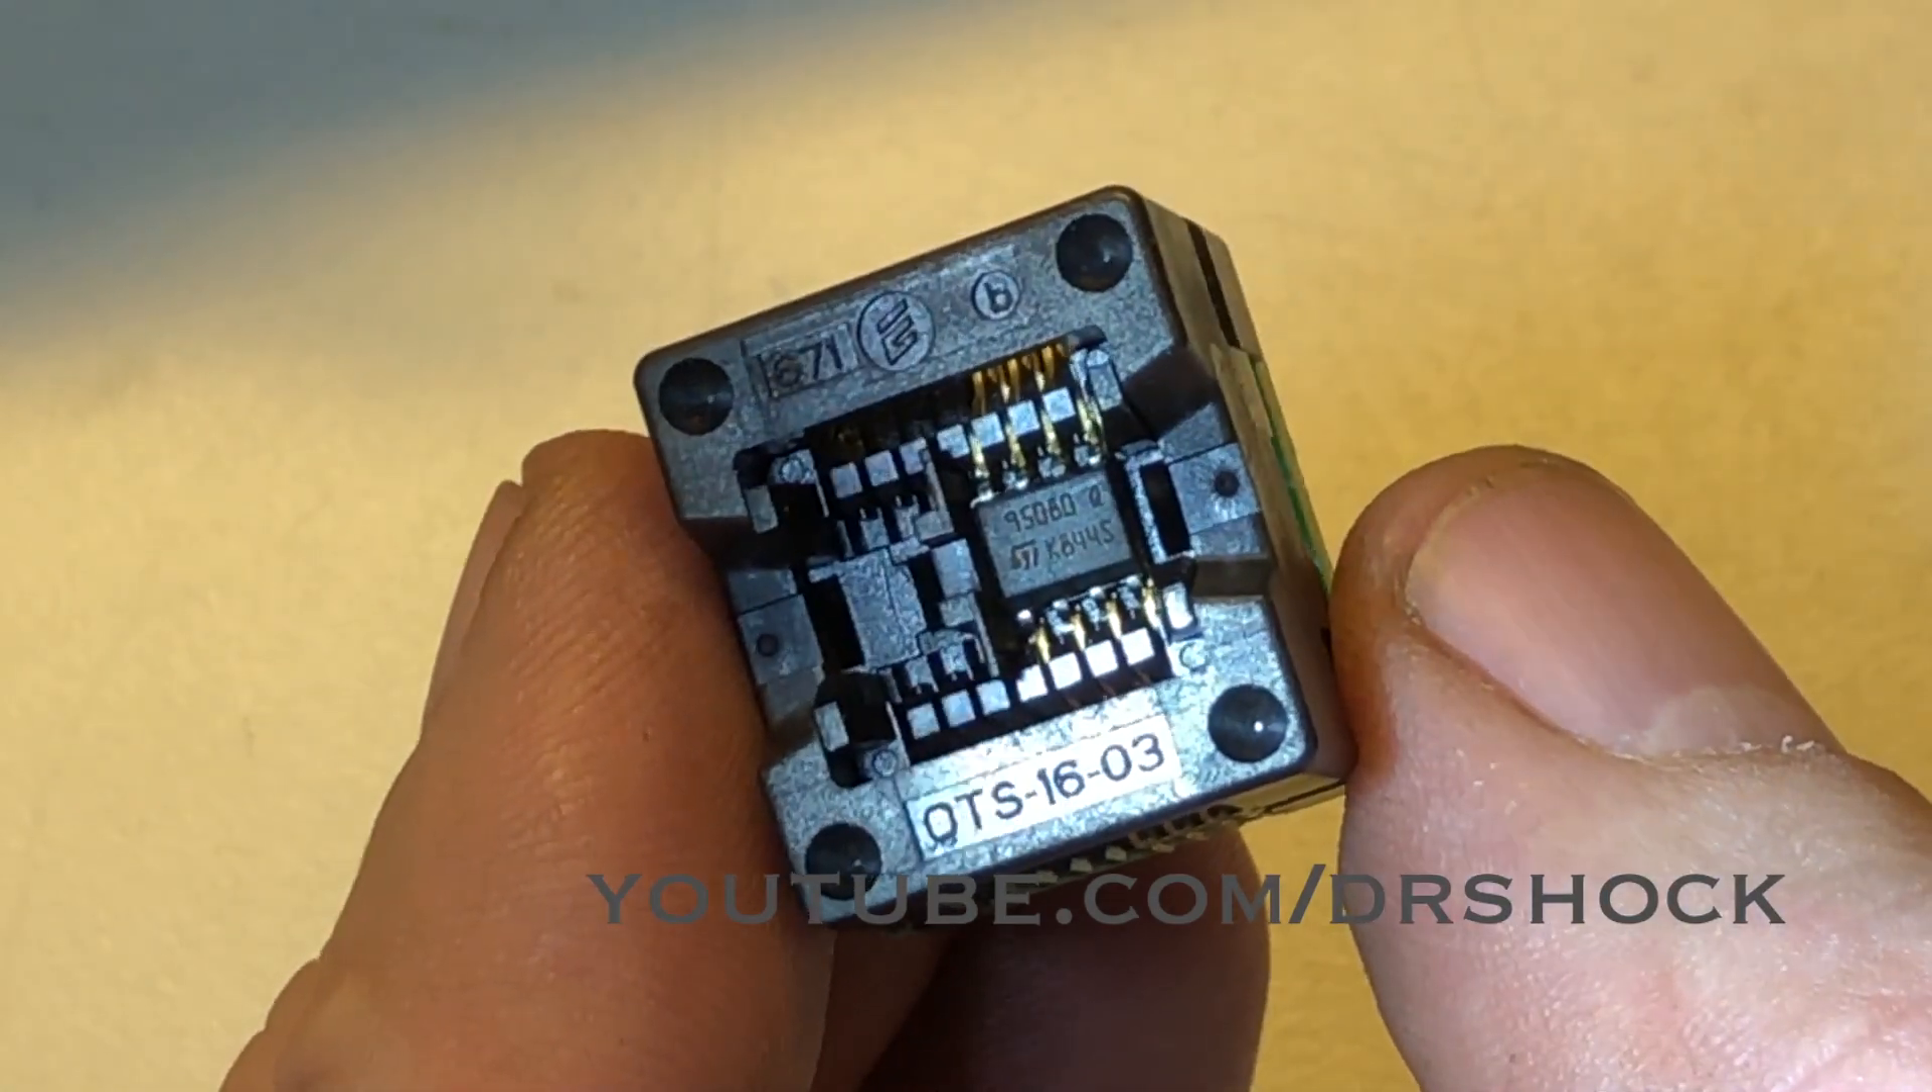Alright guys, we got this chip cleaned up and we've got it mounted into a carrier here.